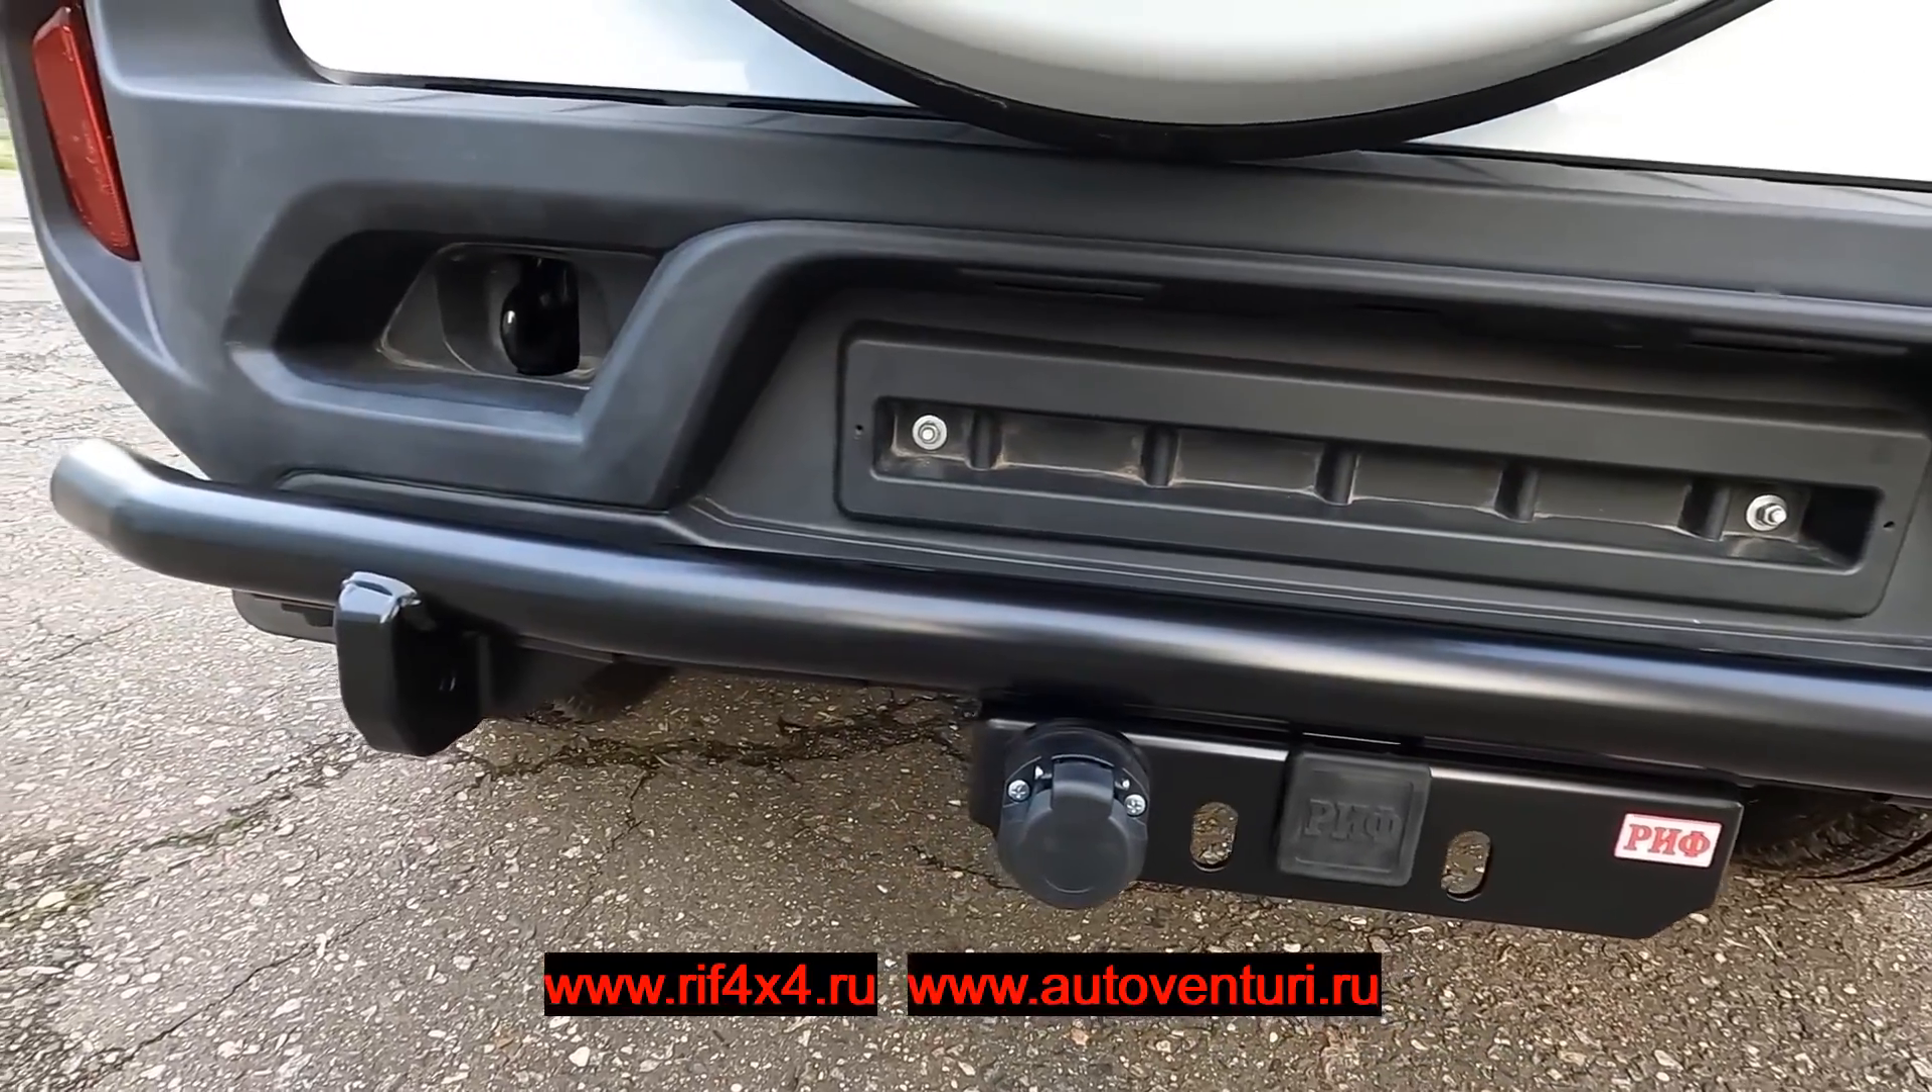Установлен фаркоп Установлена розетка Для подключения прицепа Все, бампер готов к эксплуатации.